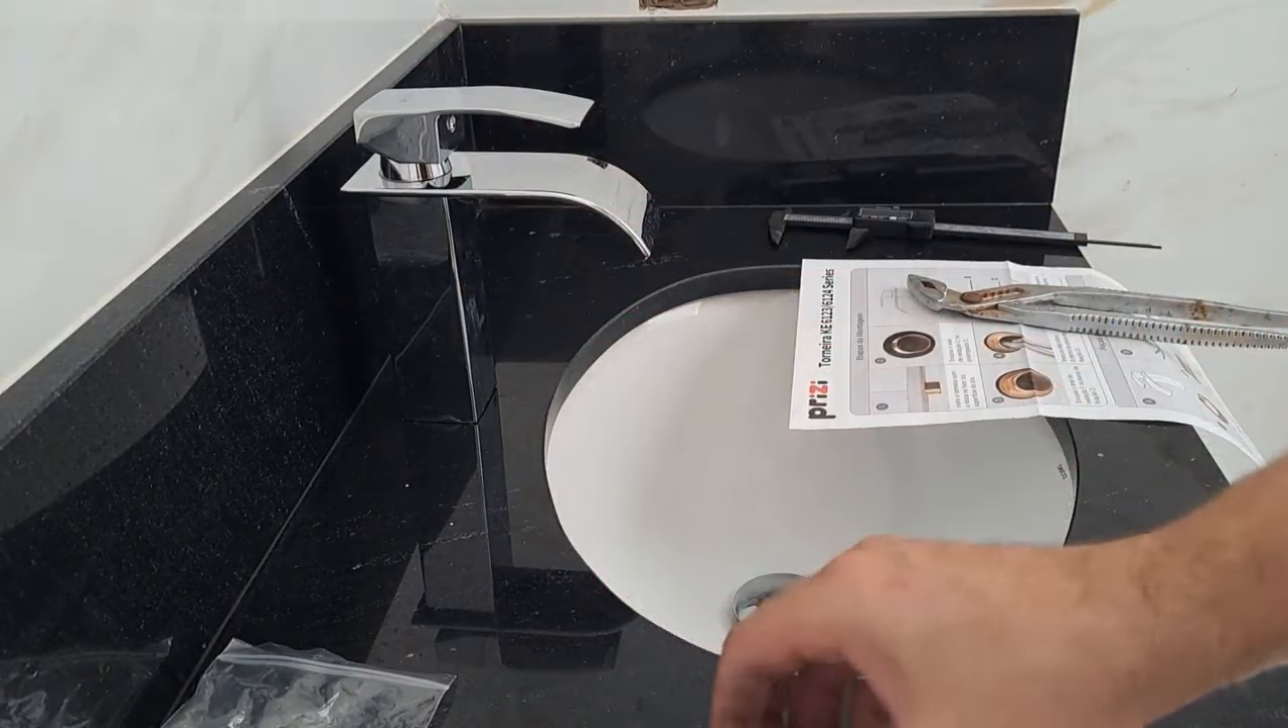E basicamente A torneira já está no lugar.